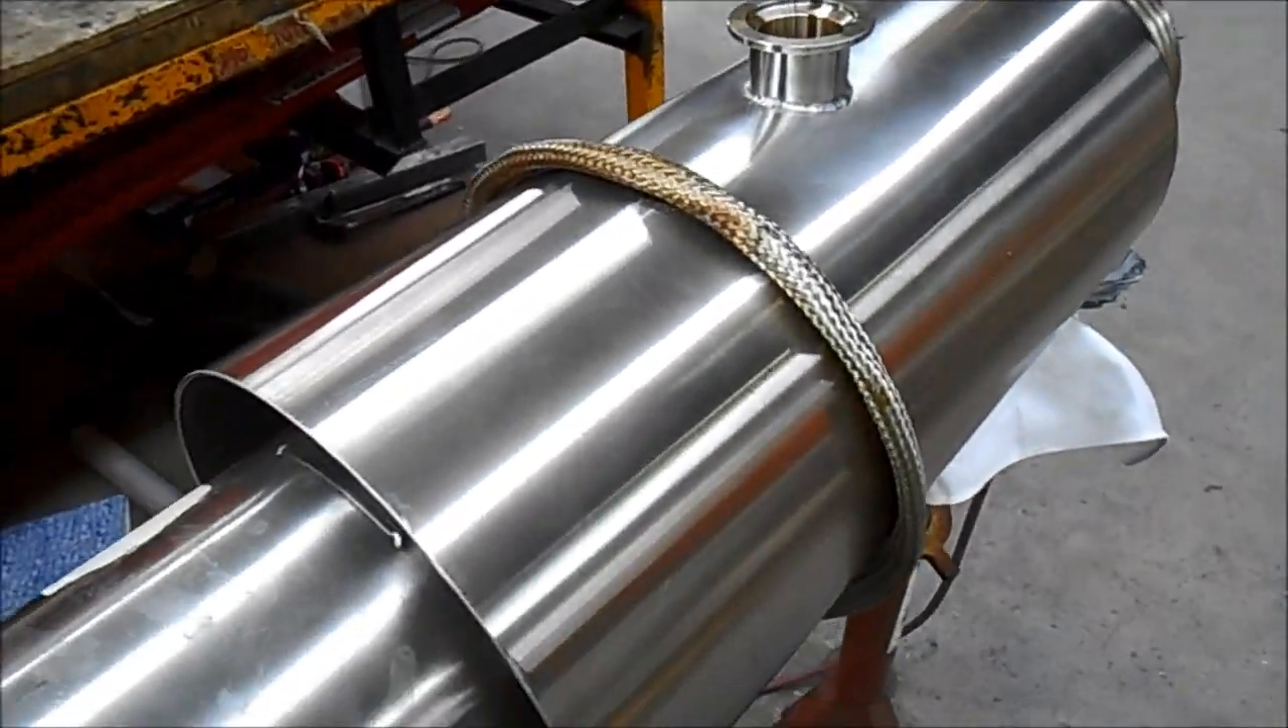Note how the sleeve has already been slided on this is particularly important with elbow spools.